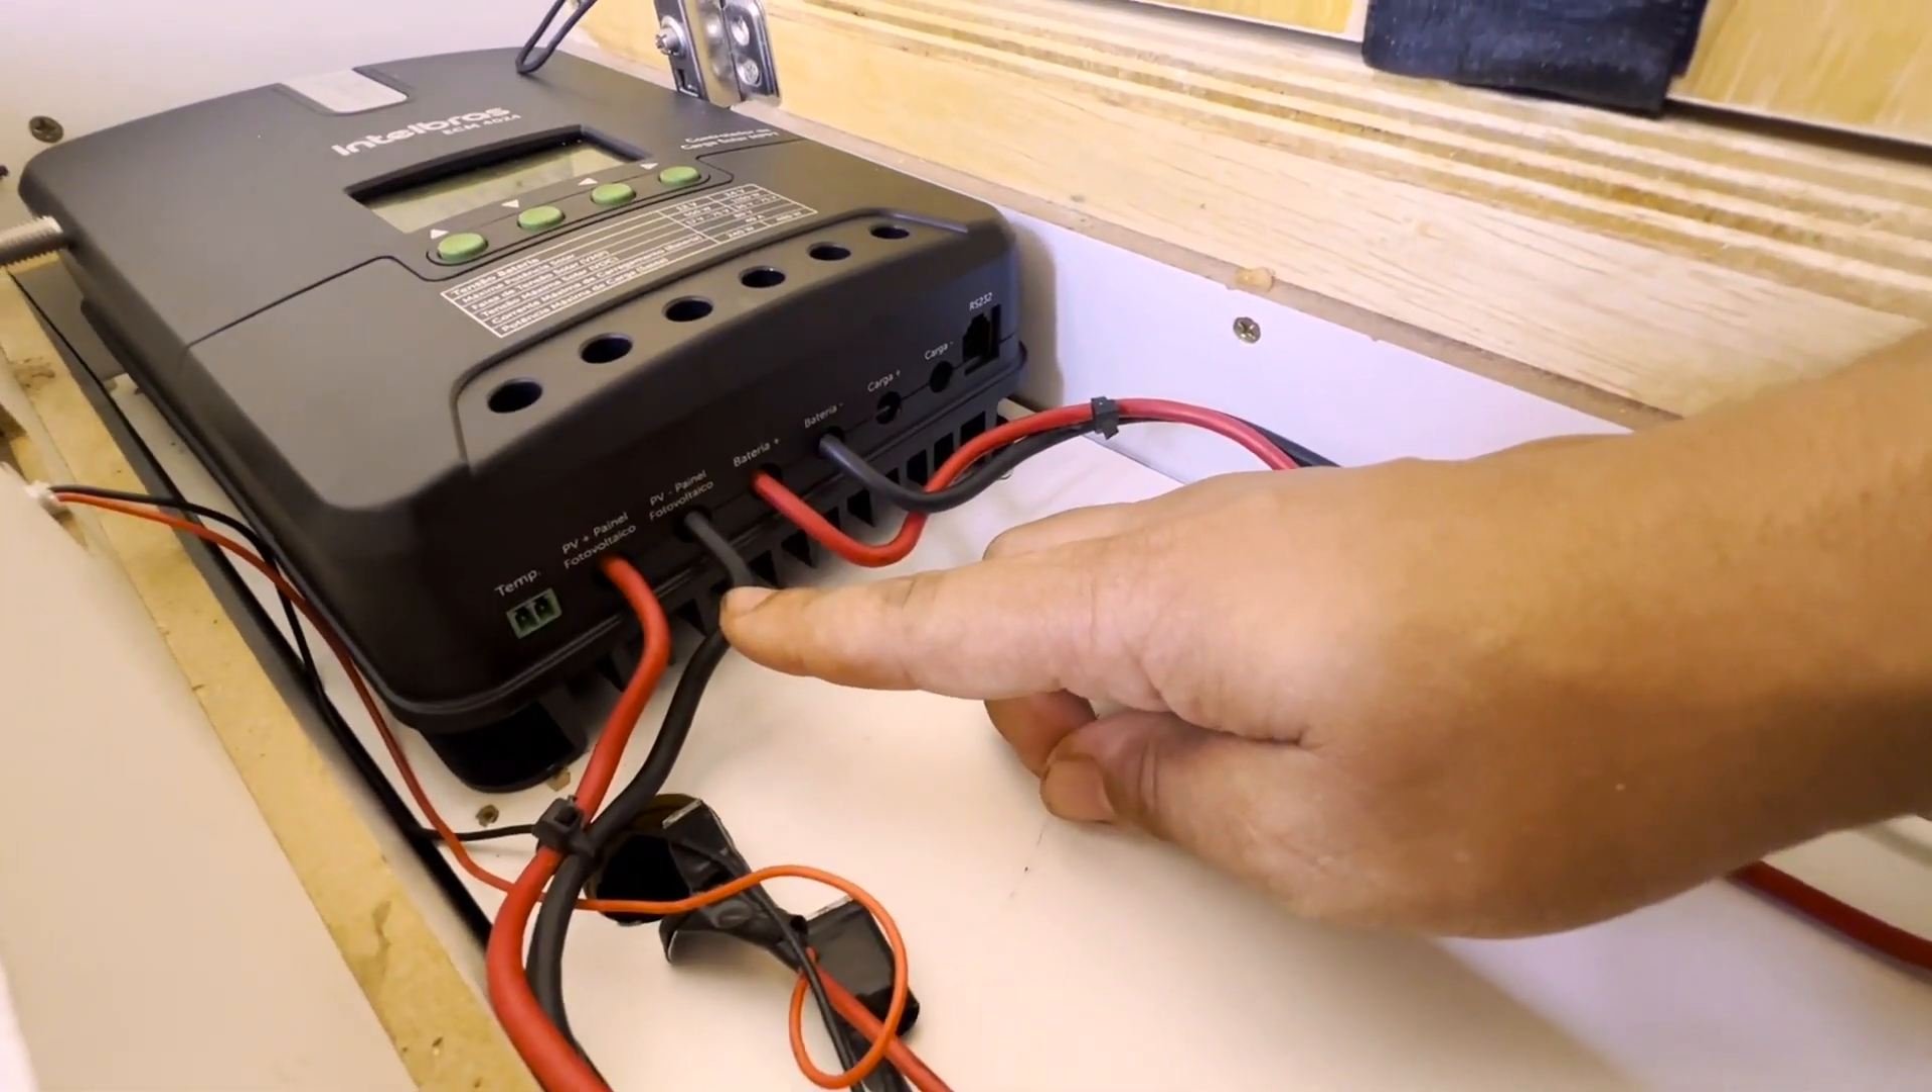Entrando aqui no motorhome, embaixo do nosso sofá fica a nossa central elétrica, onde a gente já instalou o nosso controlador de carga, super simples de instalar.